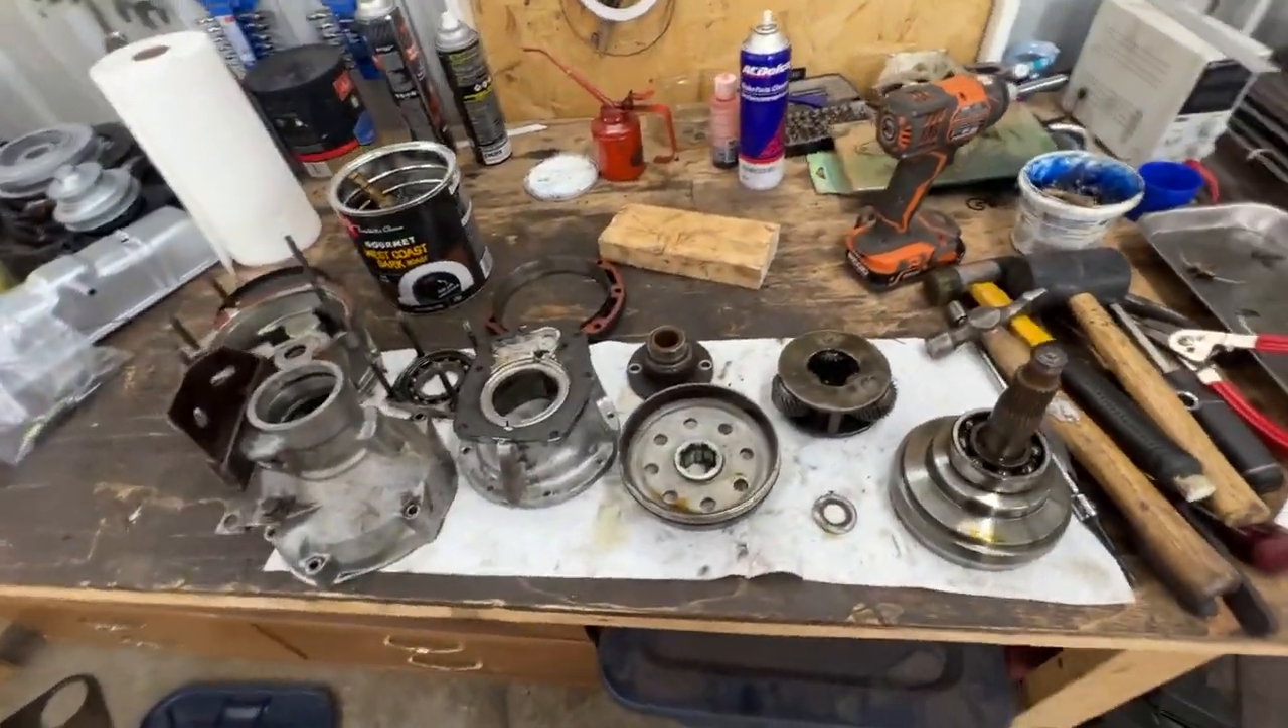And here is our overdrive taken apart completely.